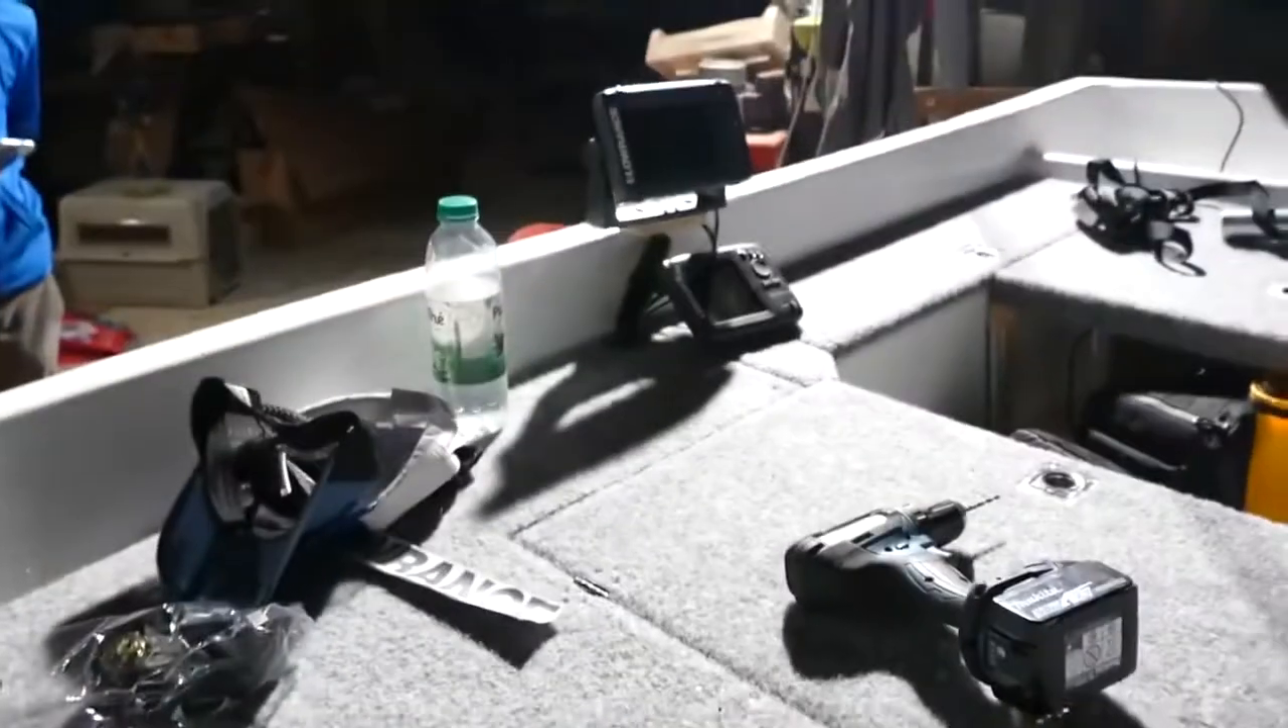Le sondeur on l'a installé, voilà, il est là, le gros sondeur.